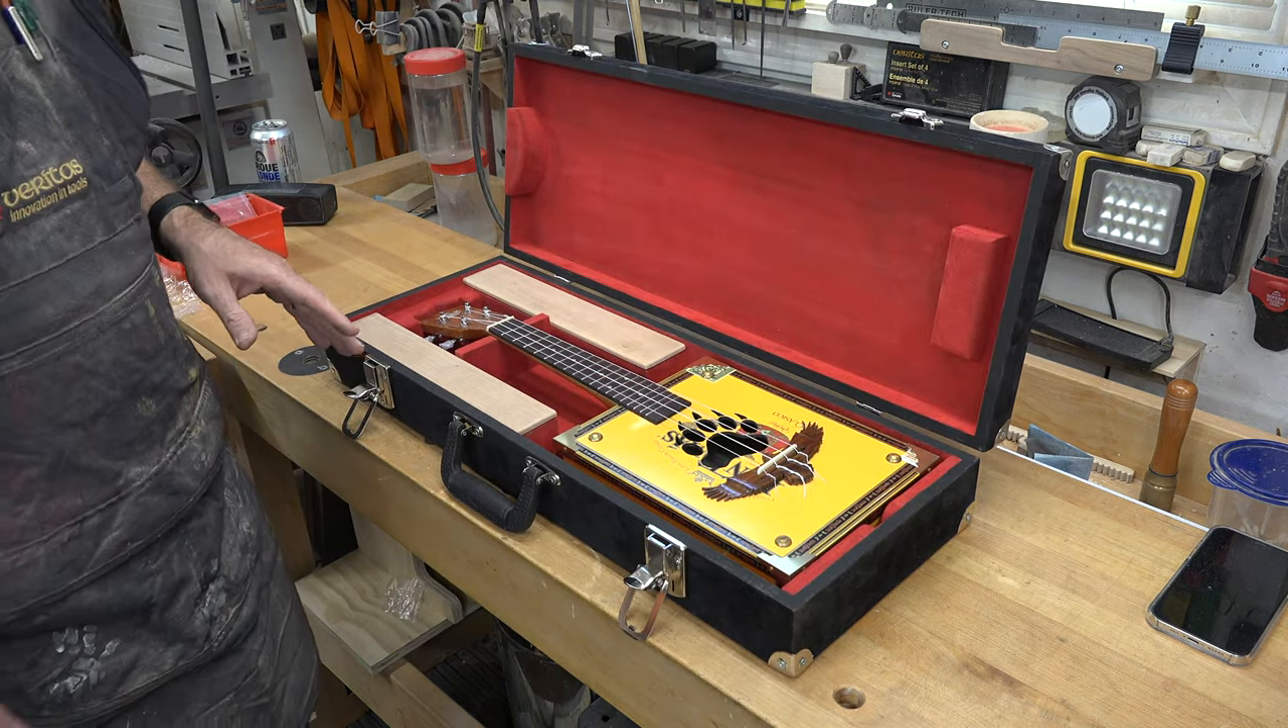And with all the hardware now installed we end up with something that looks like this and i think it looks absolutely fantastic.